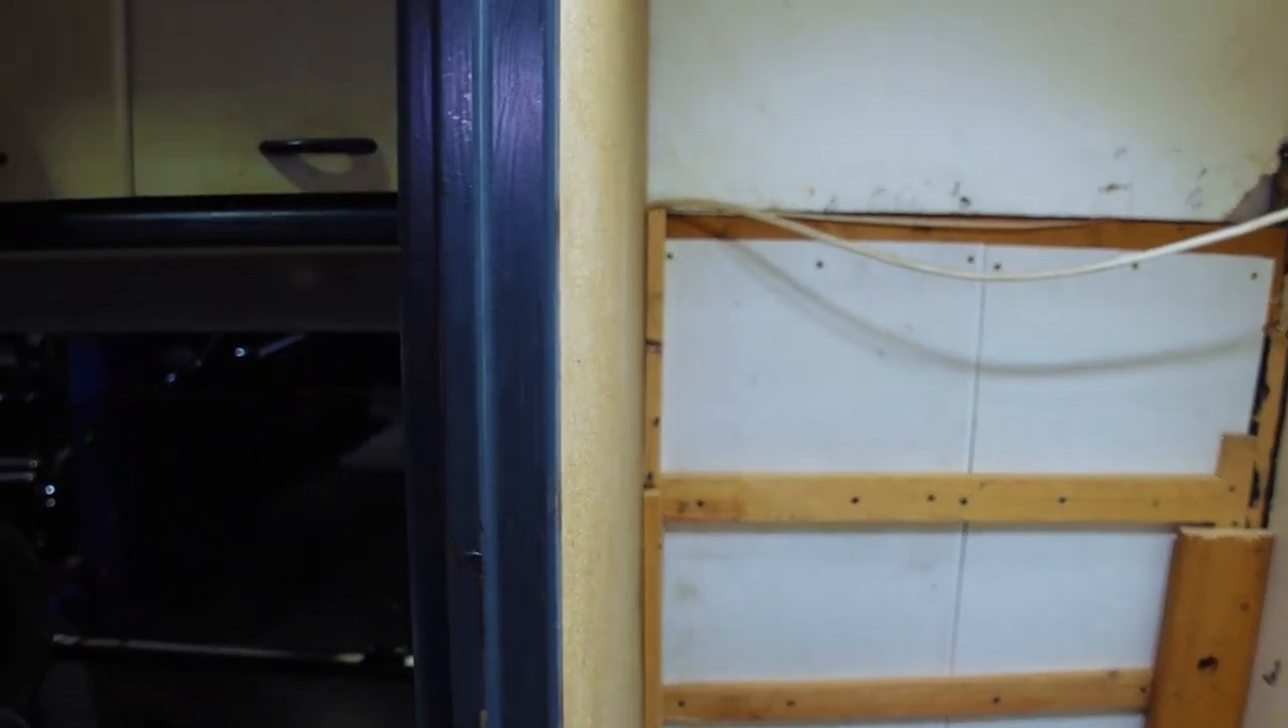Hier haben wir noch die Platten aufgeschraubt, das Ganze mit Latten noch einmal verstärkt.